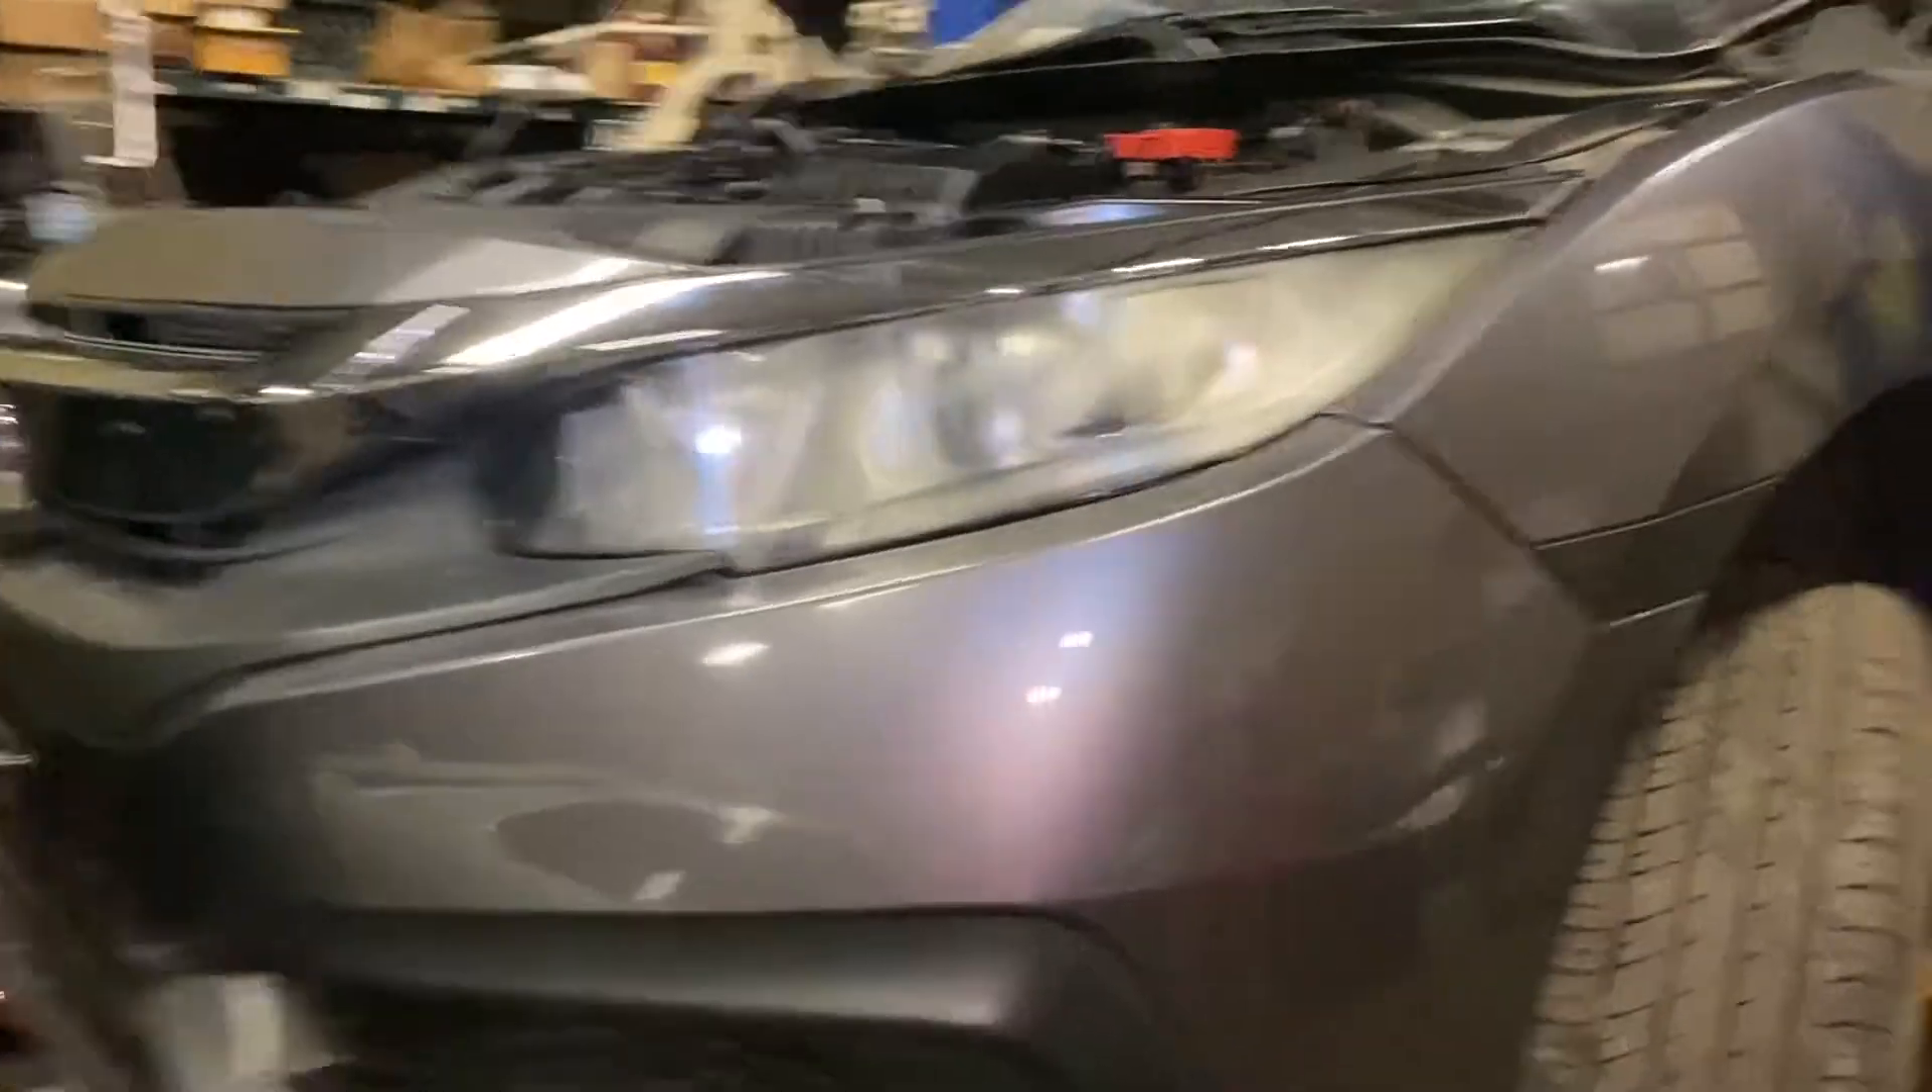Okay so the bumper is on.